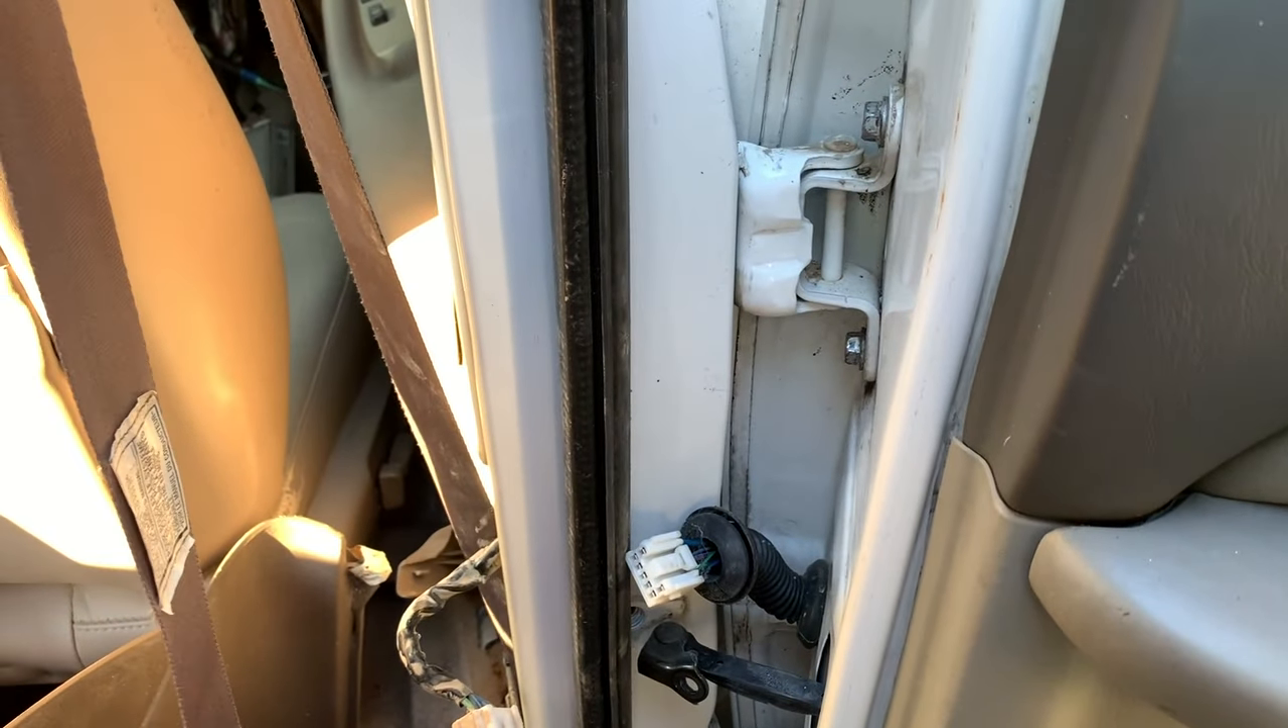Now we have the top, the top hinge mounted.